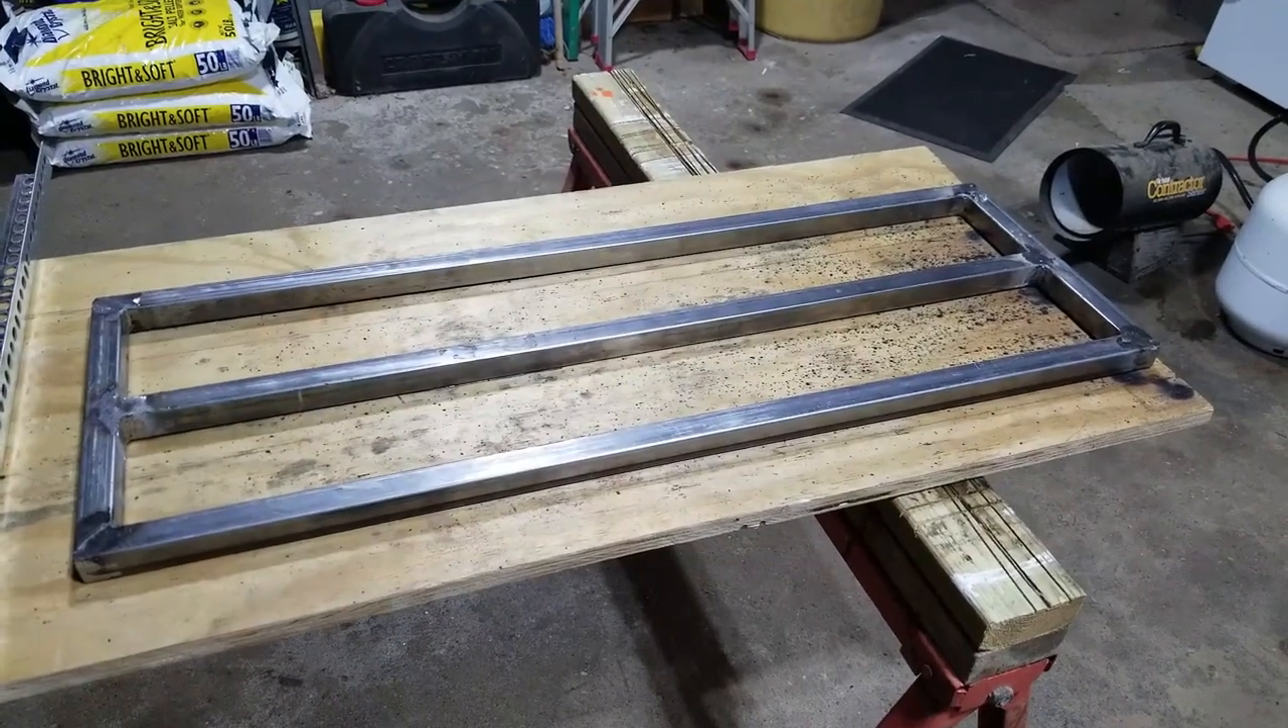Okay so we have our center brace welded and ground down and now it's to put our slotted angle on either side in the middle for our handle mount.